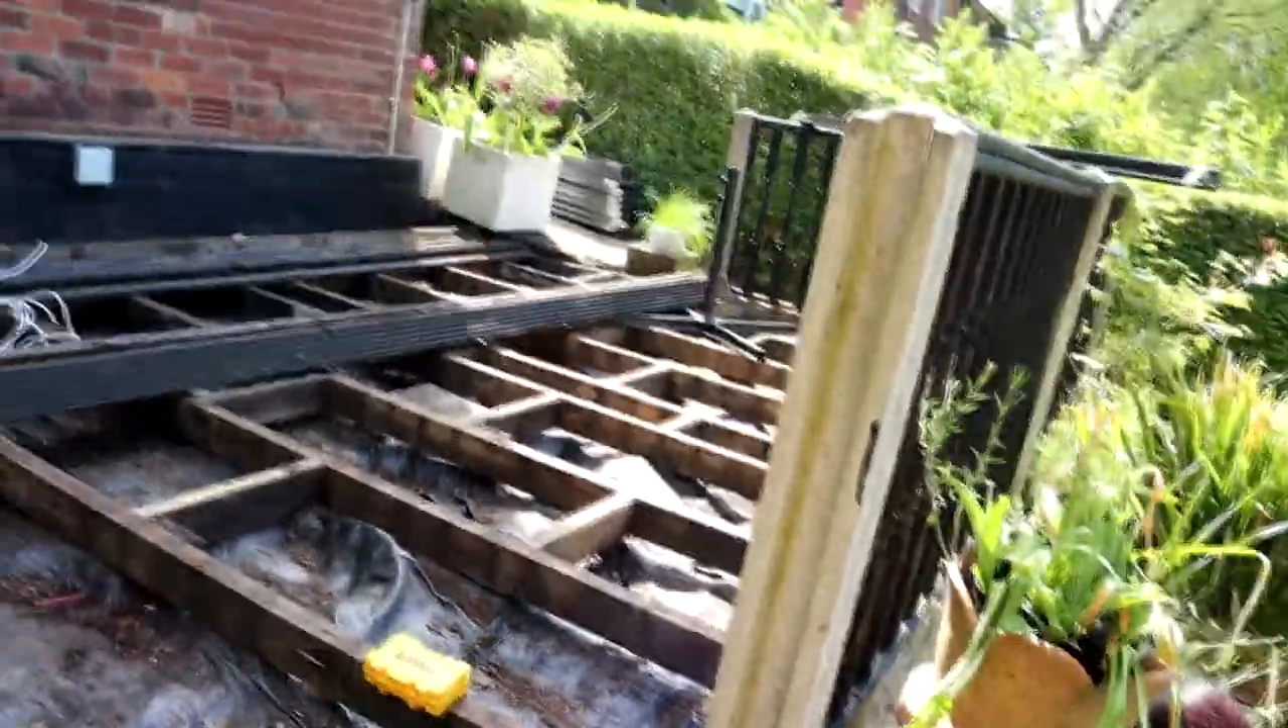So, we took all the boards off.